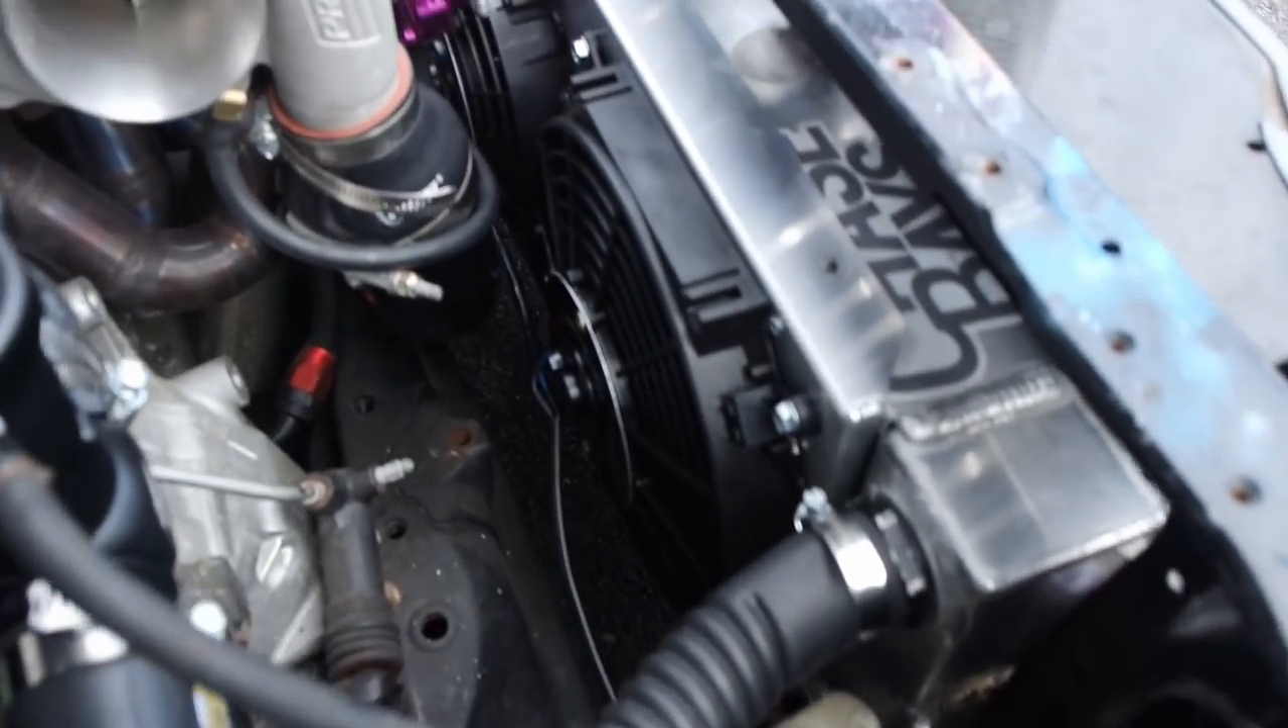So, after all that tinkering around, finally got the fan shroud on with the fans.